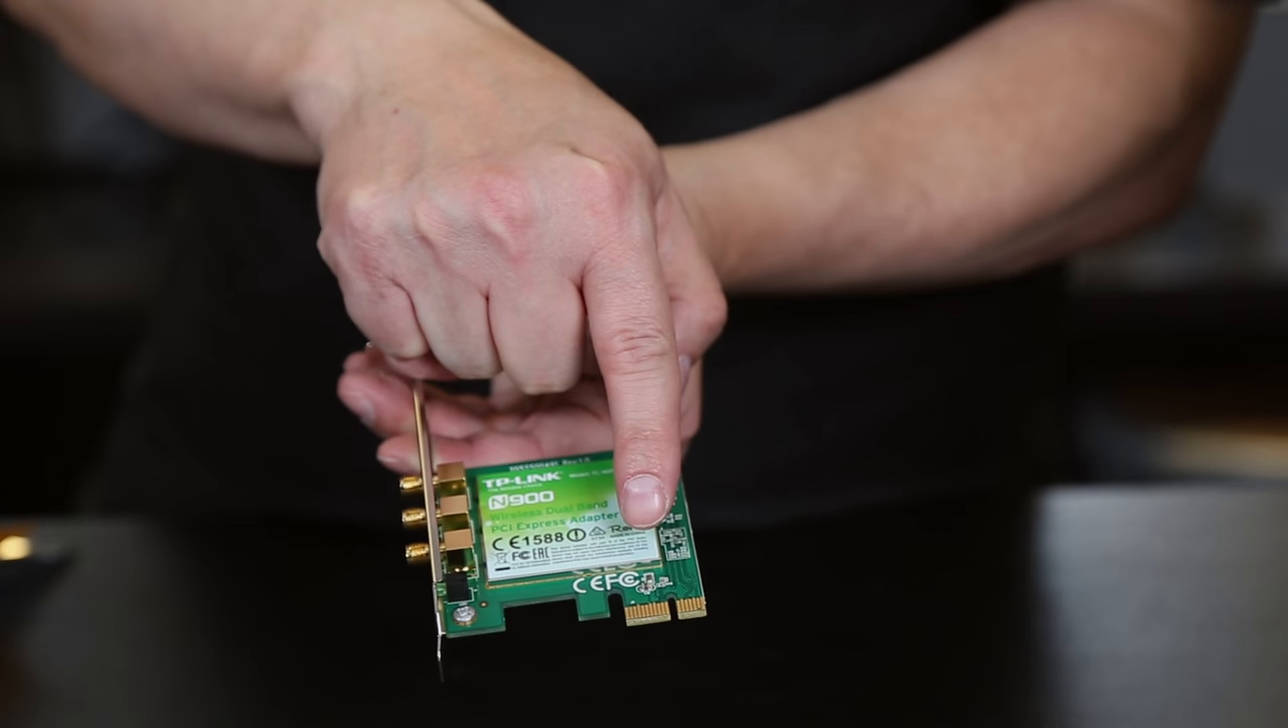You'll see that the antennas are not yet connected, and that's to make the installation a lot simpler.